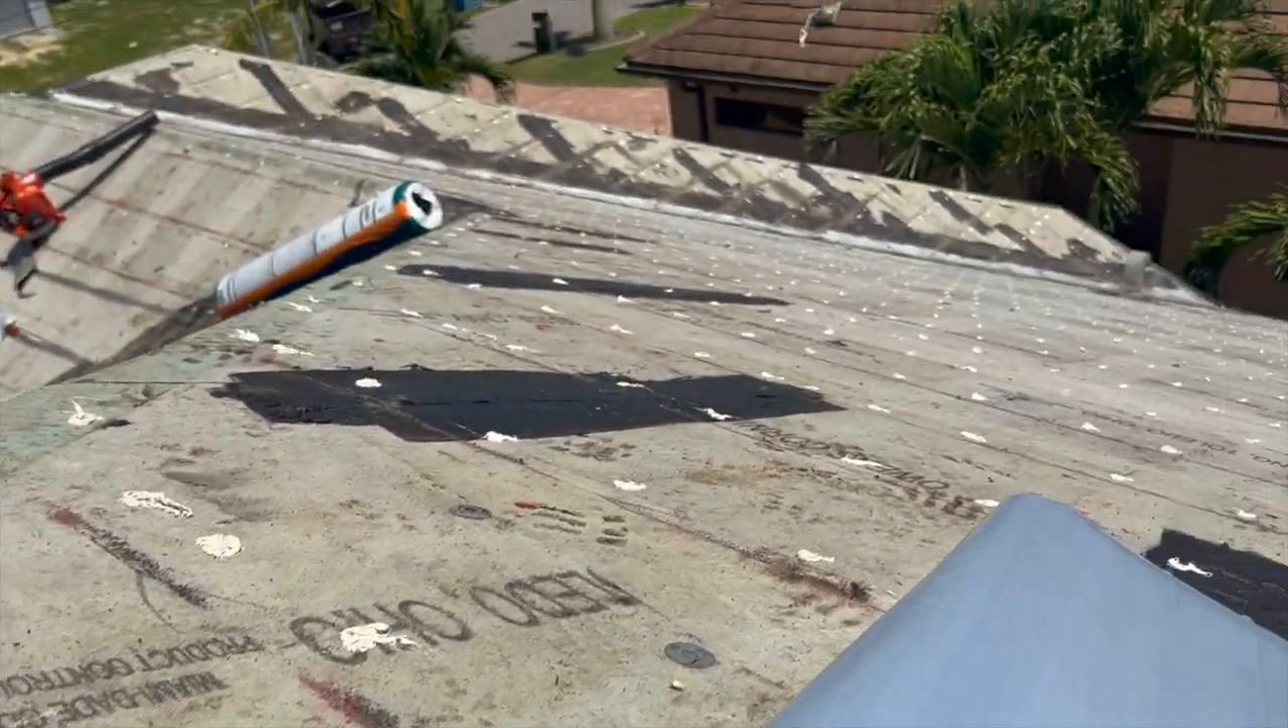So you see all these caulk beads? That's us protecting the paper after we took the tiles out because of the screws.